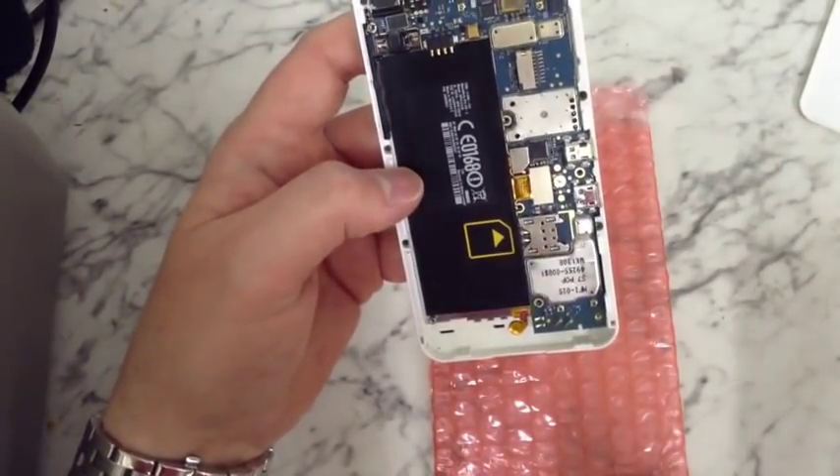As you can see we're now down to the actual circuit board itself.